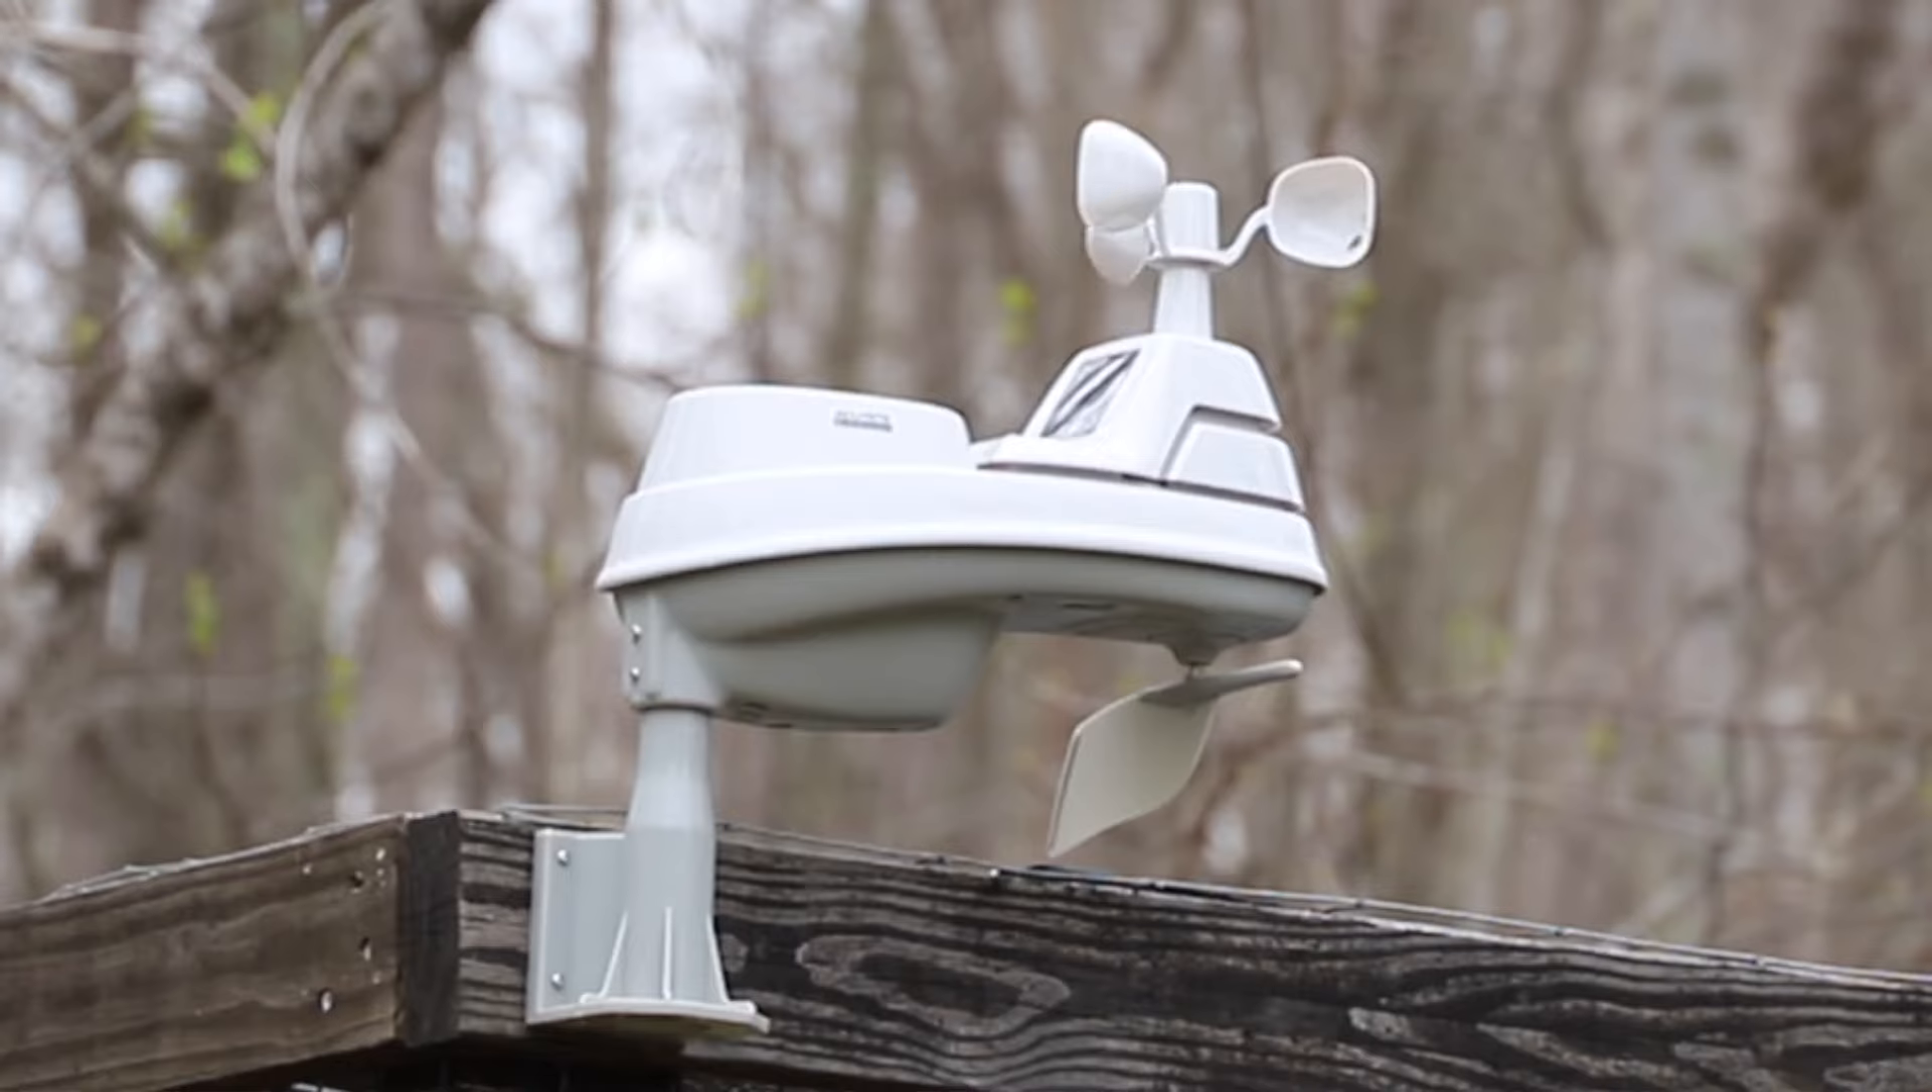We have the weather station sensor mounted up on our chicken coop run.